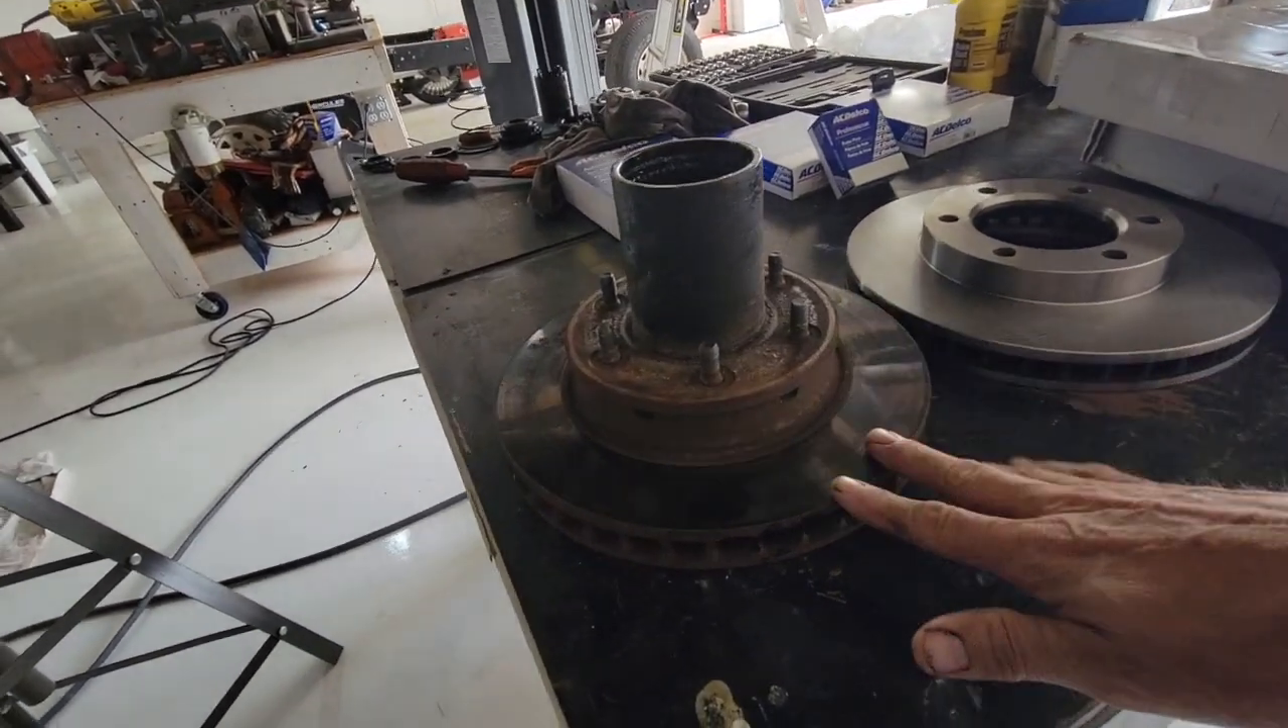Um, and there's the hub. It is off.